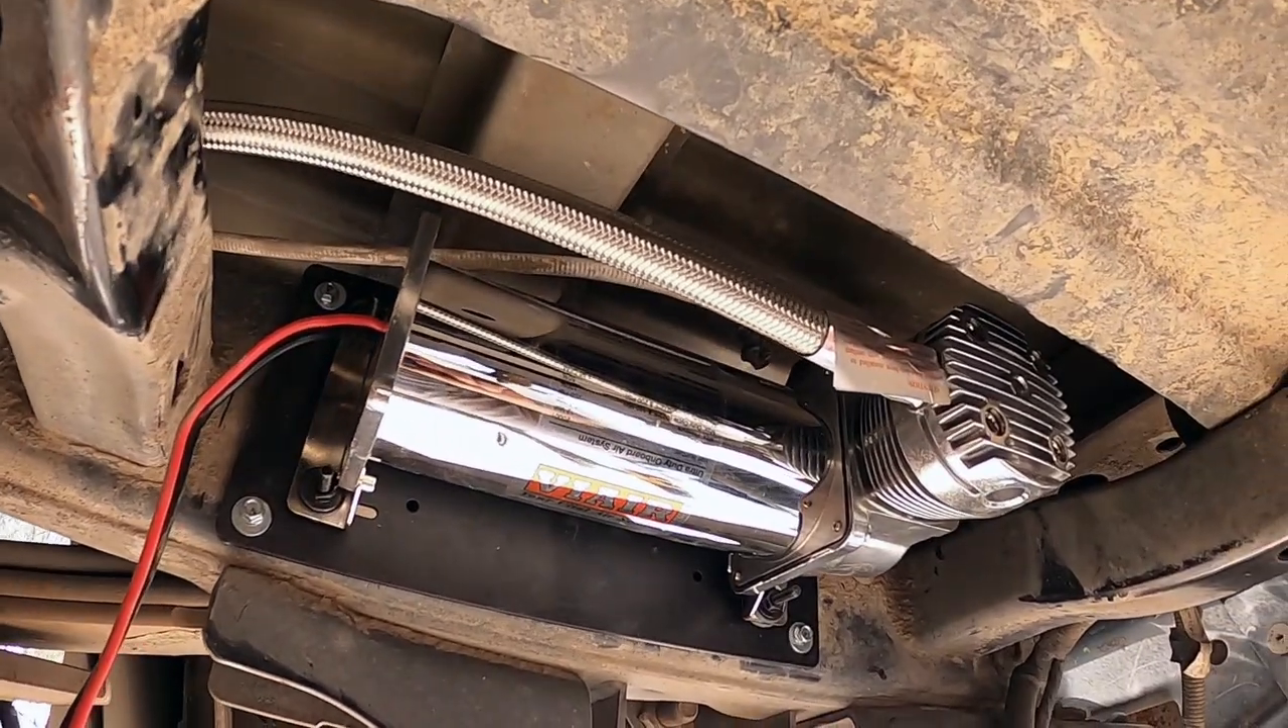Okay, we have our air compressor mounted, and we're ready to move on to installing the air tank.